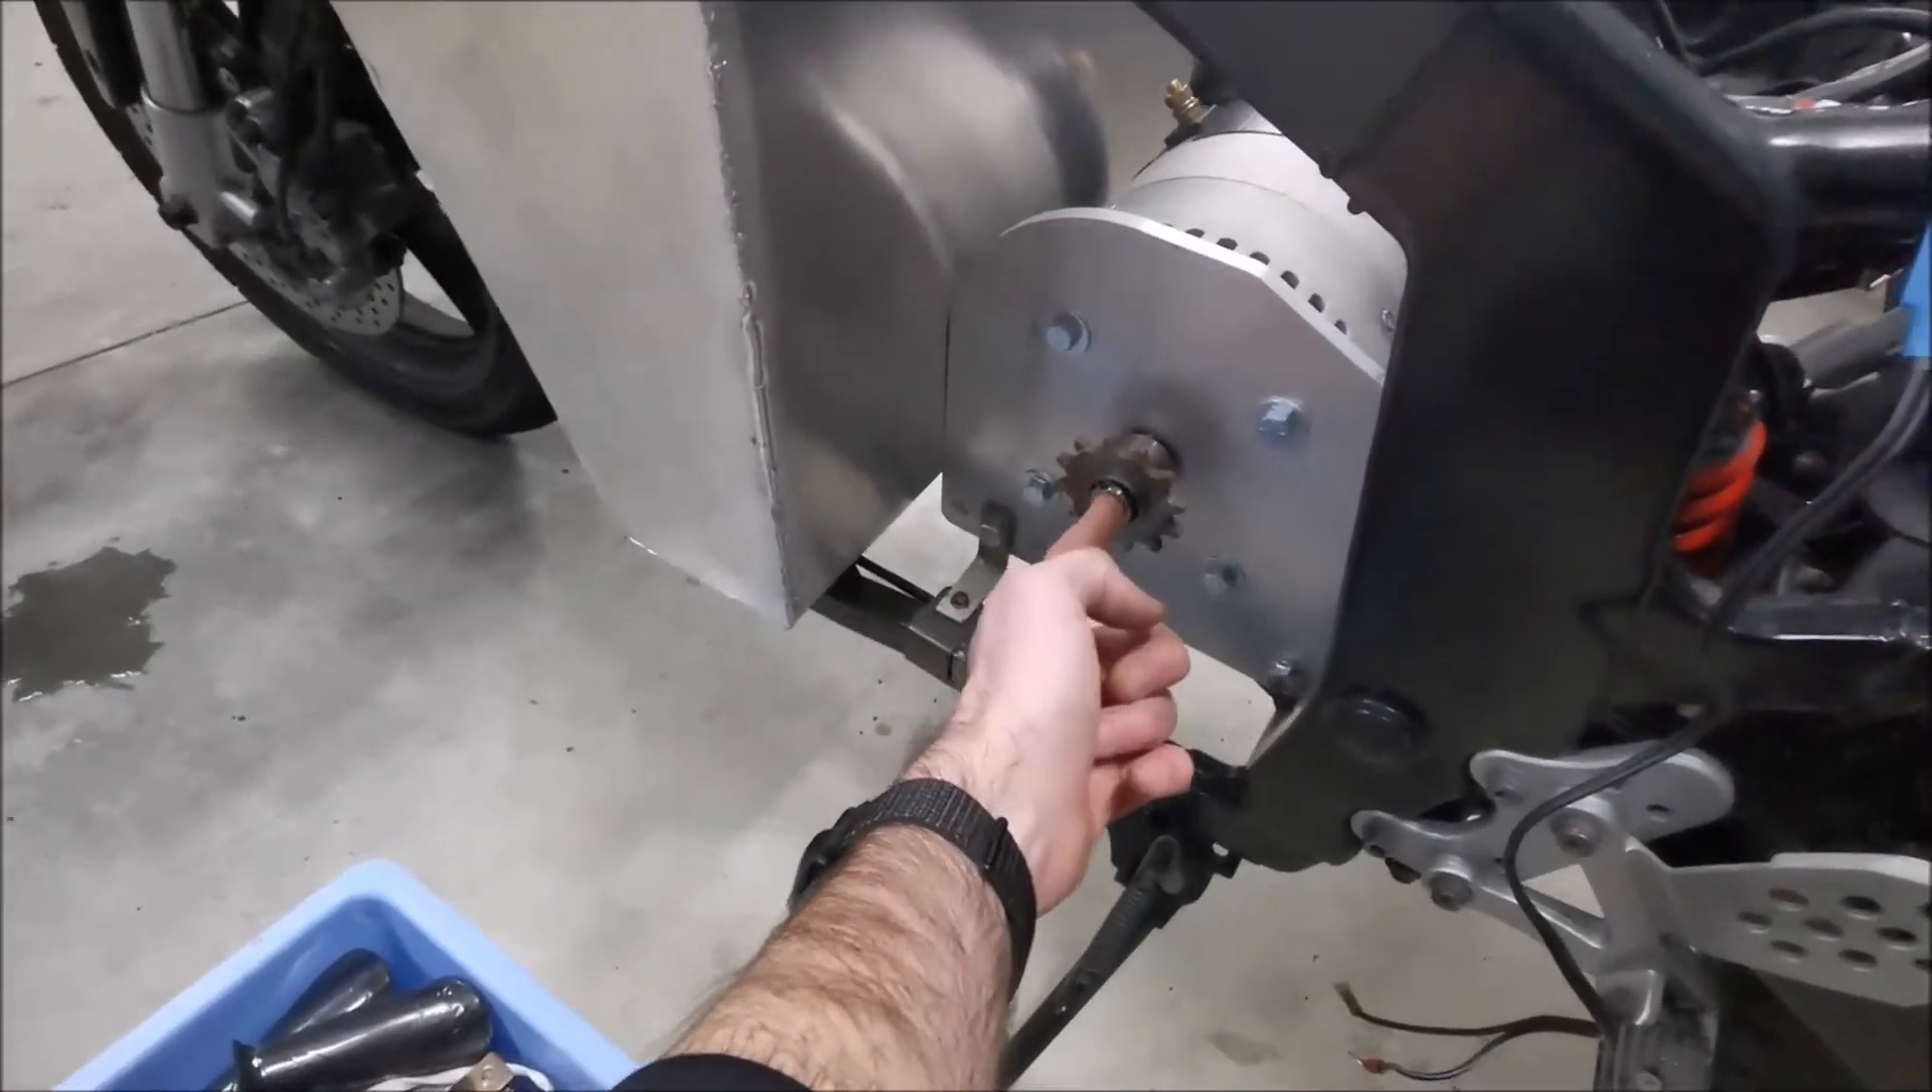That motor fitted straight onto the mounting plate I already had.